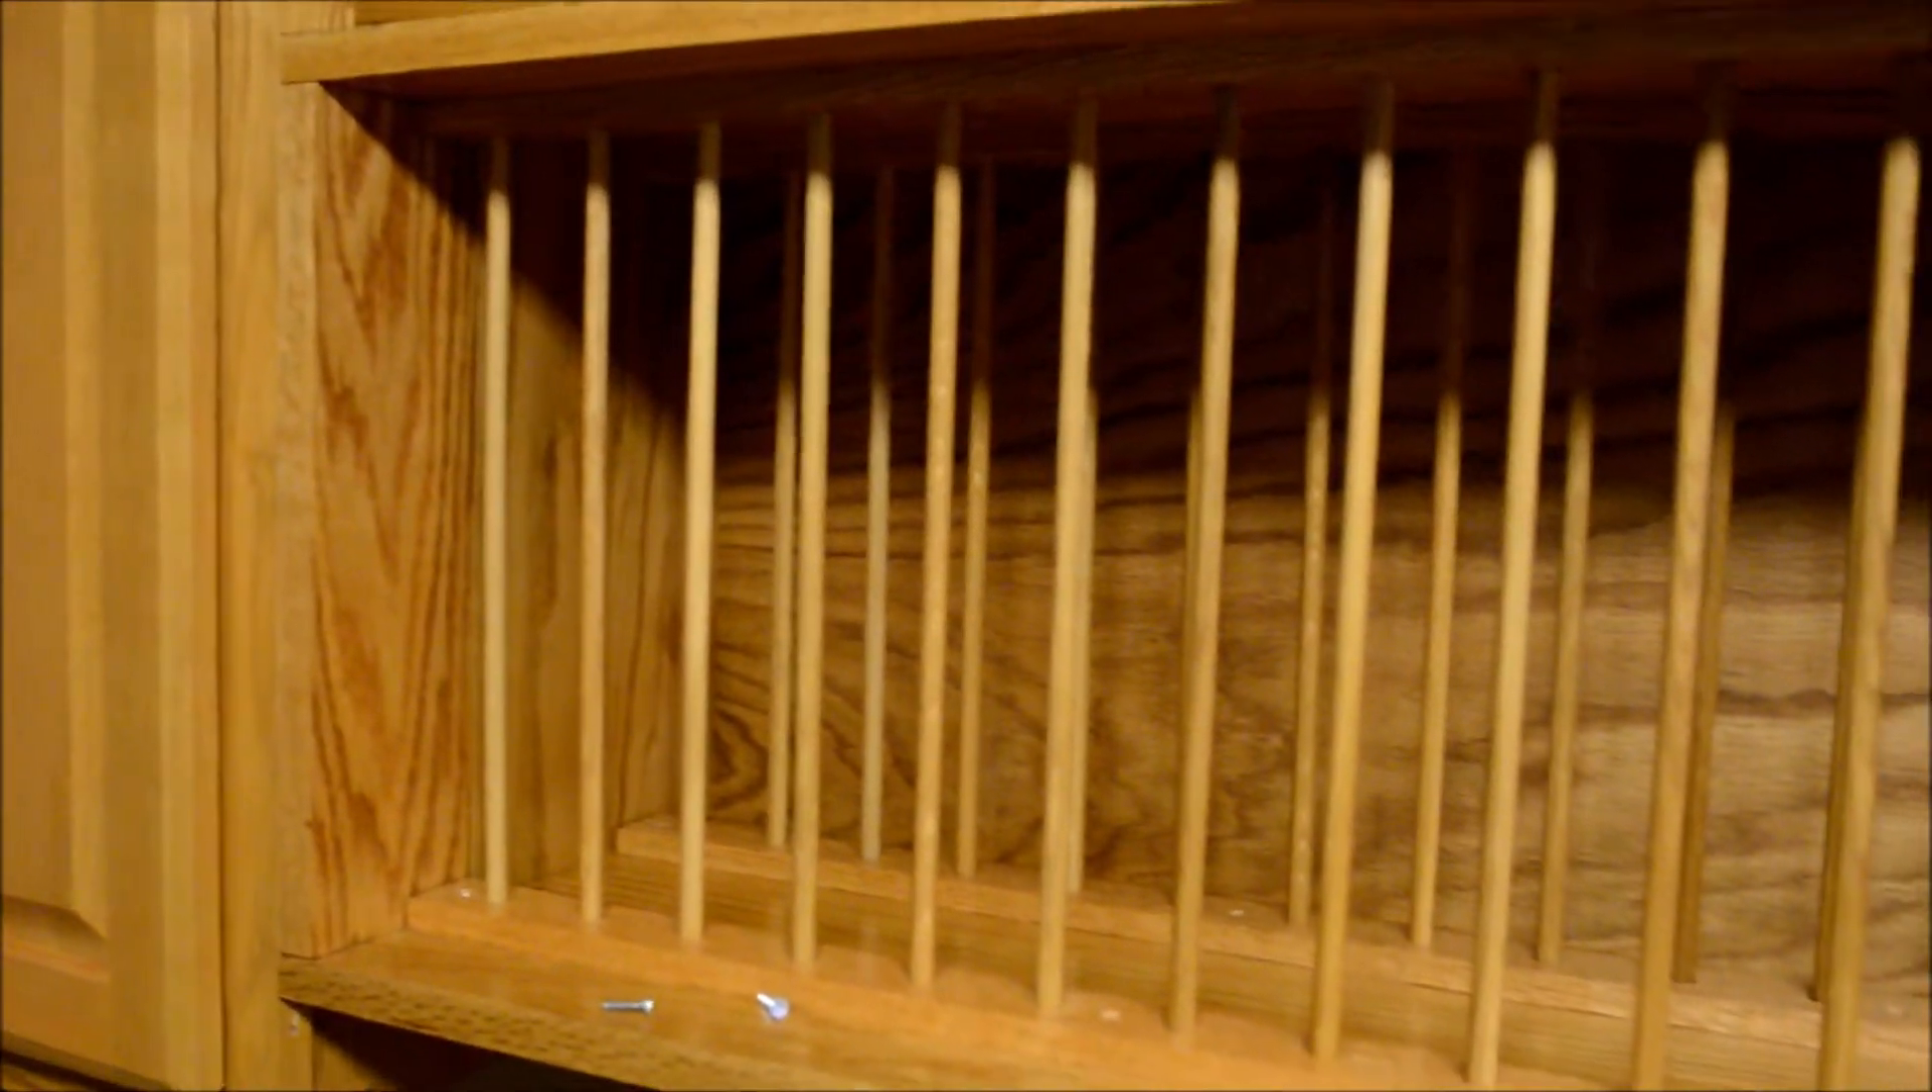But there's the plate rack fully assembled.